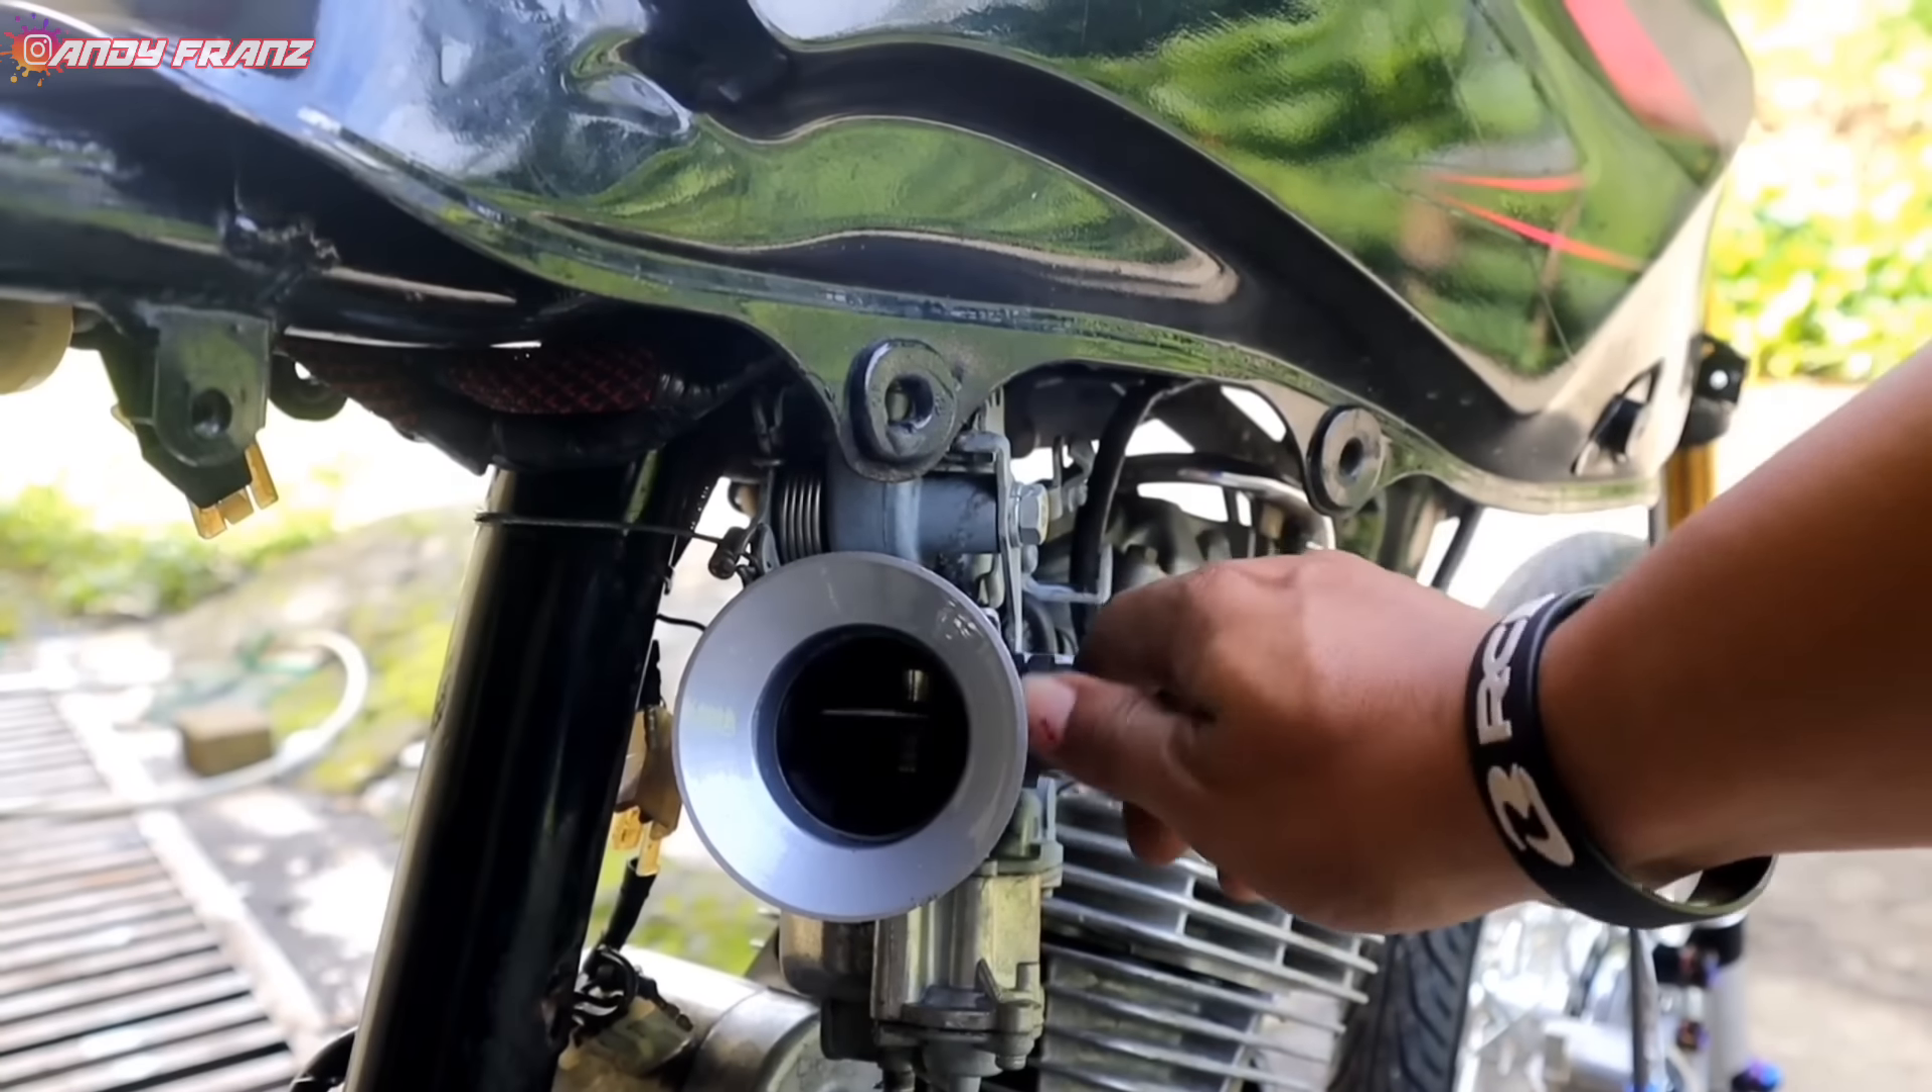Oke velocity nya sudah terpasang Boy.